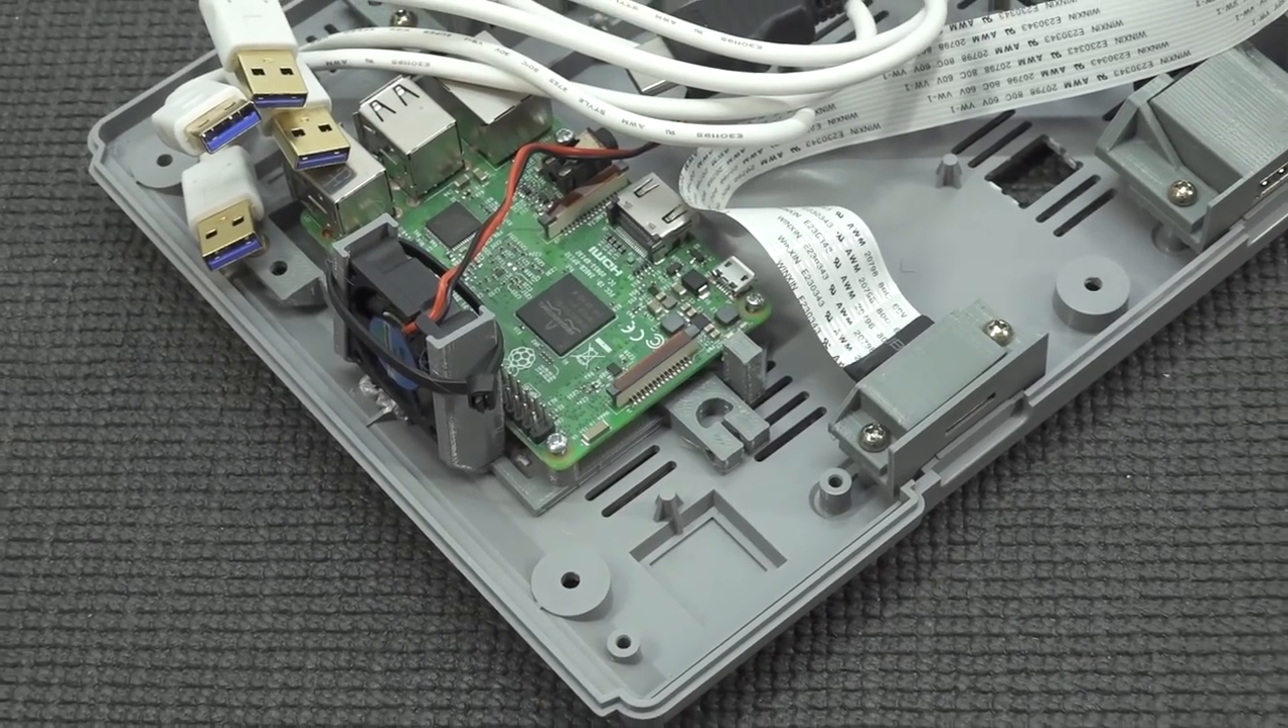So that Raspberry Pi is now on the bracket itself.